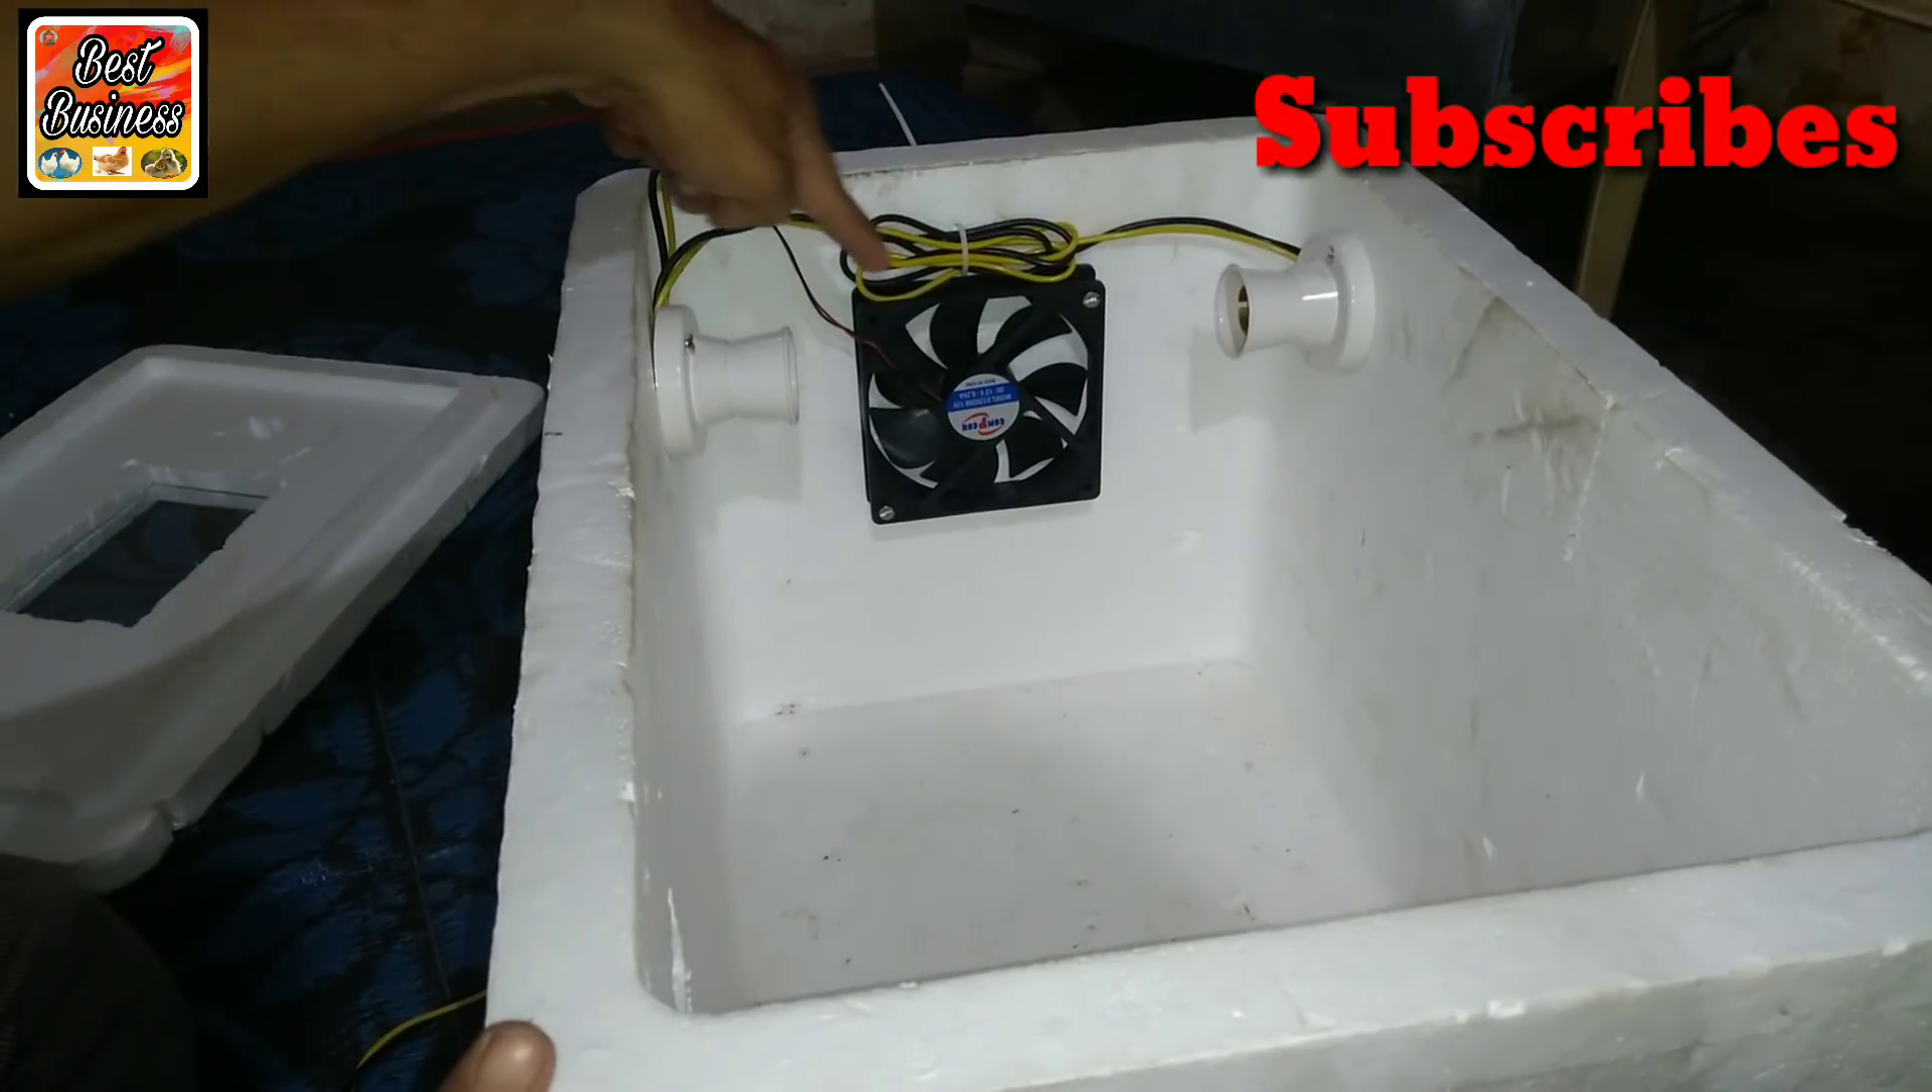आप देख सकते हैं वीडियो में ये fan fit हो चुका है।